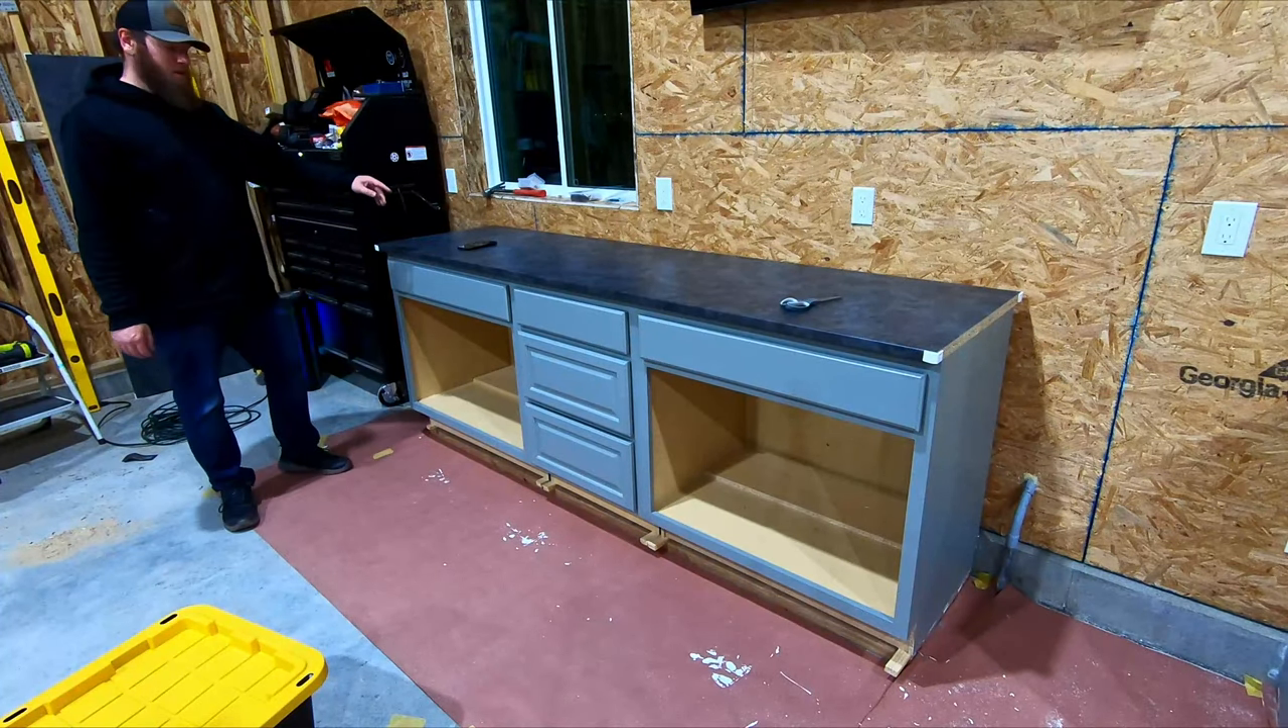So that's all the drawers on i think it's looking pretty good.